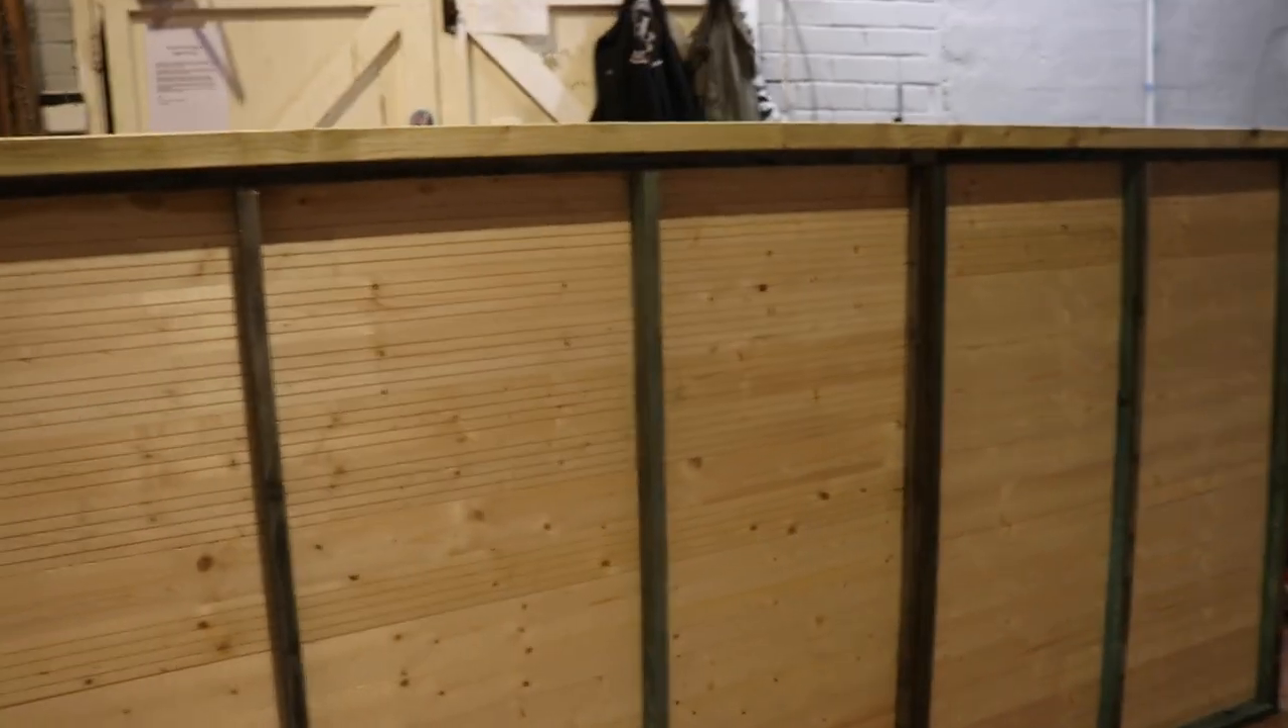Here's one of the back sections that I've just clad that's upside down.